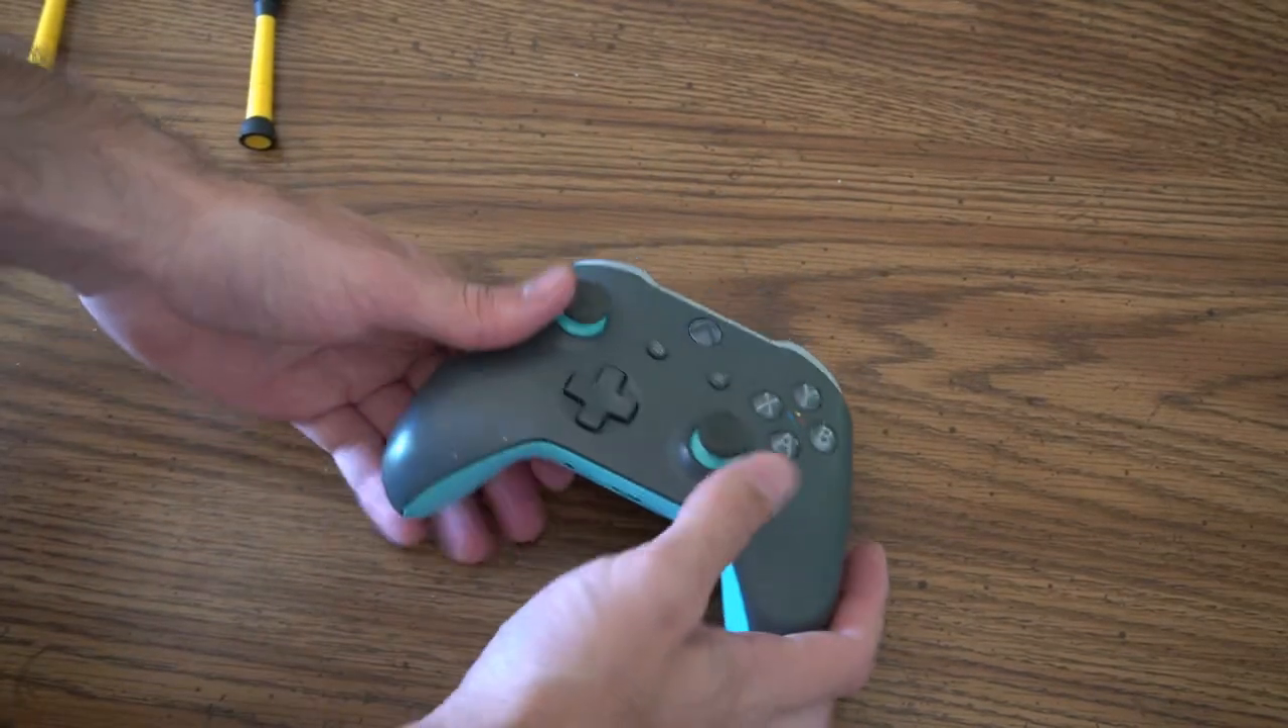And now your controller is put together.